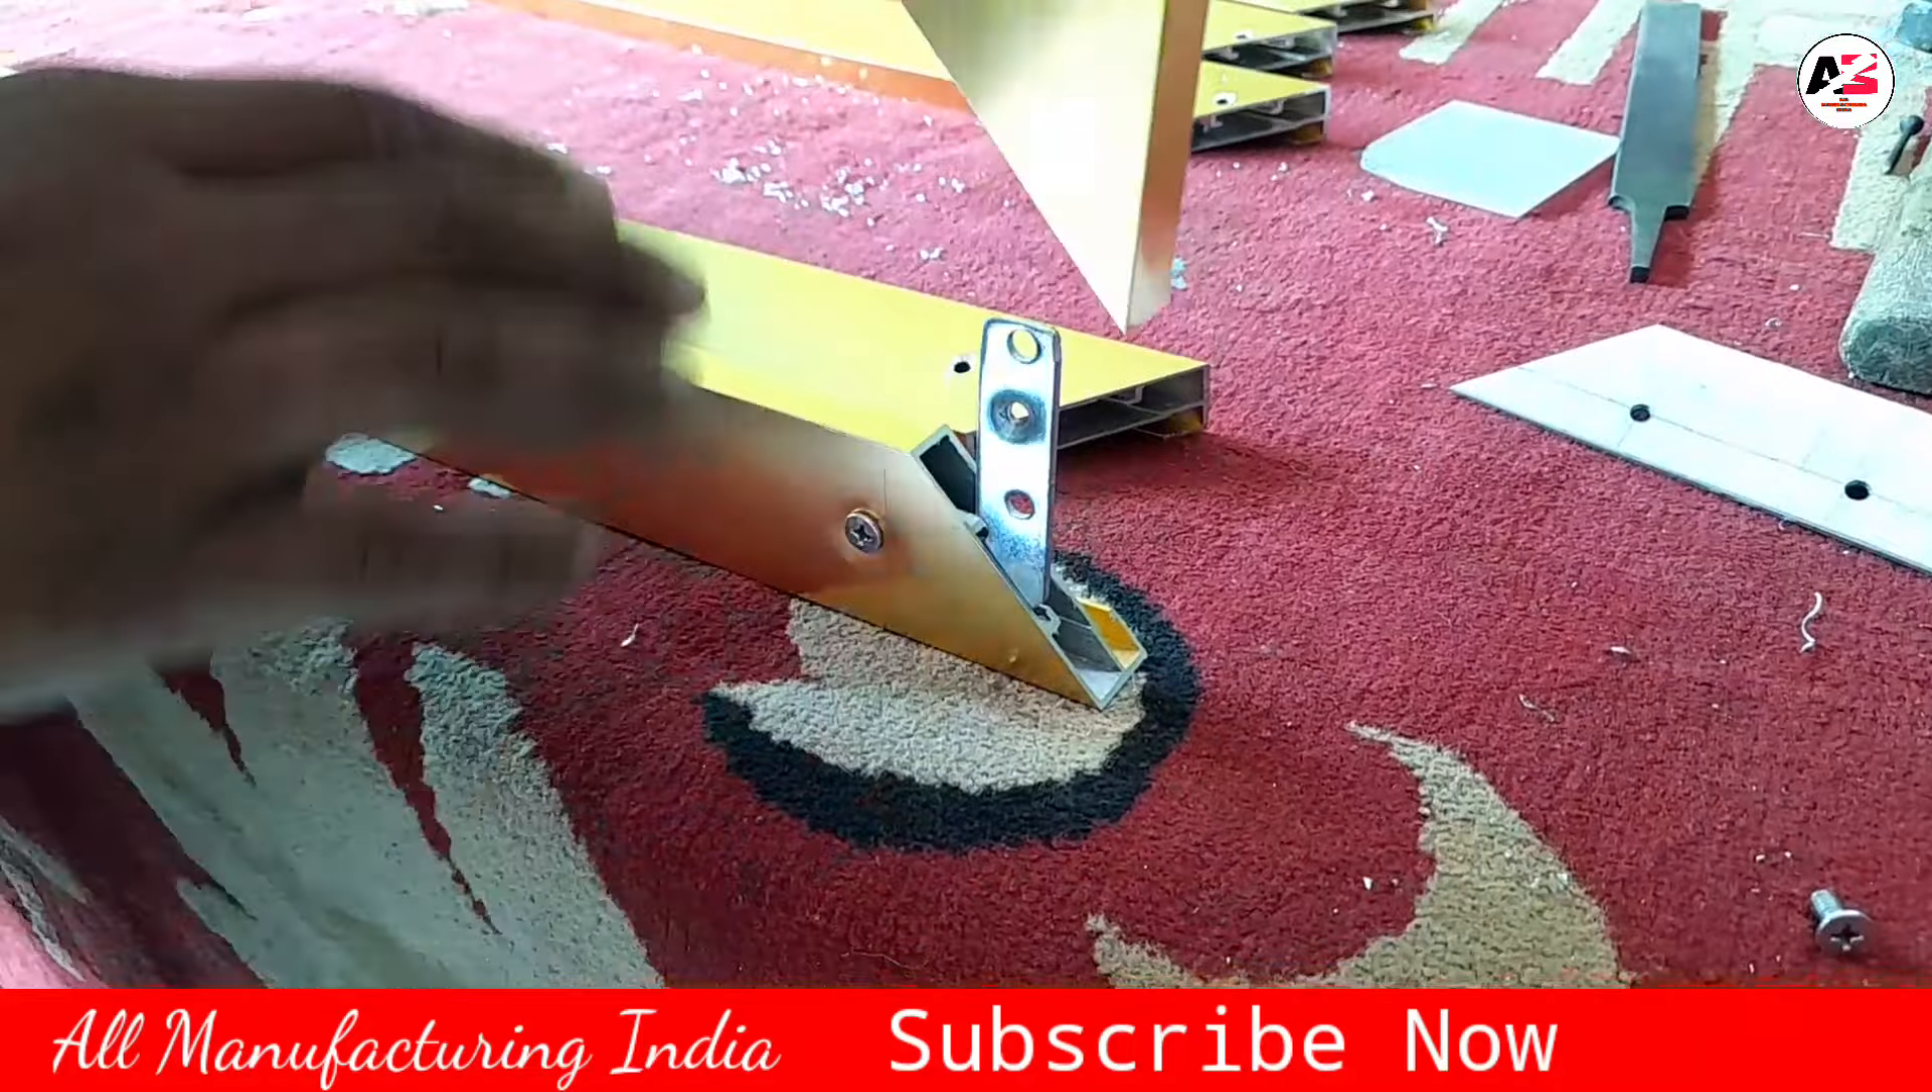तो यहाँ पर देख सकते हैं bracket लगा दिया है।